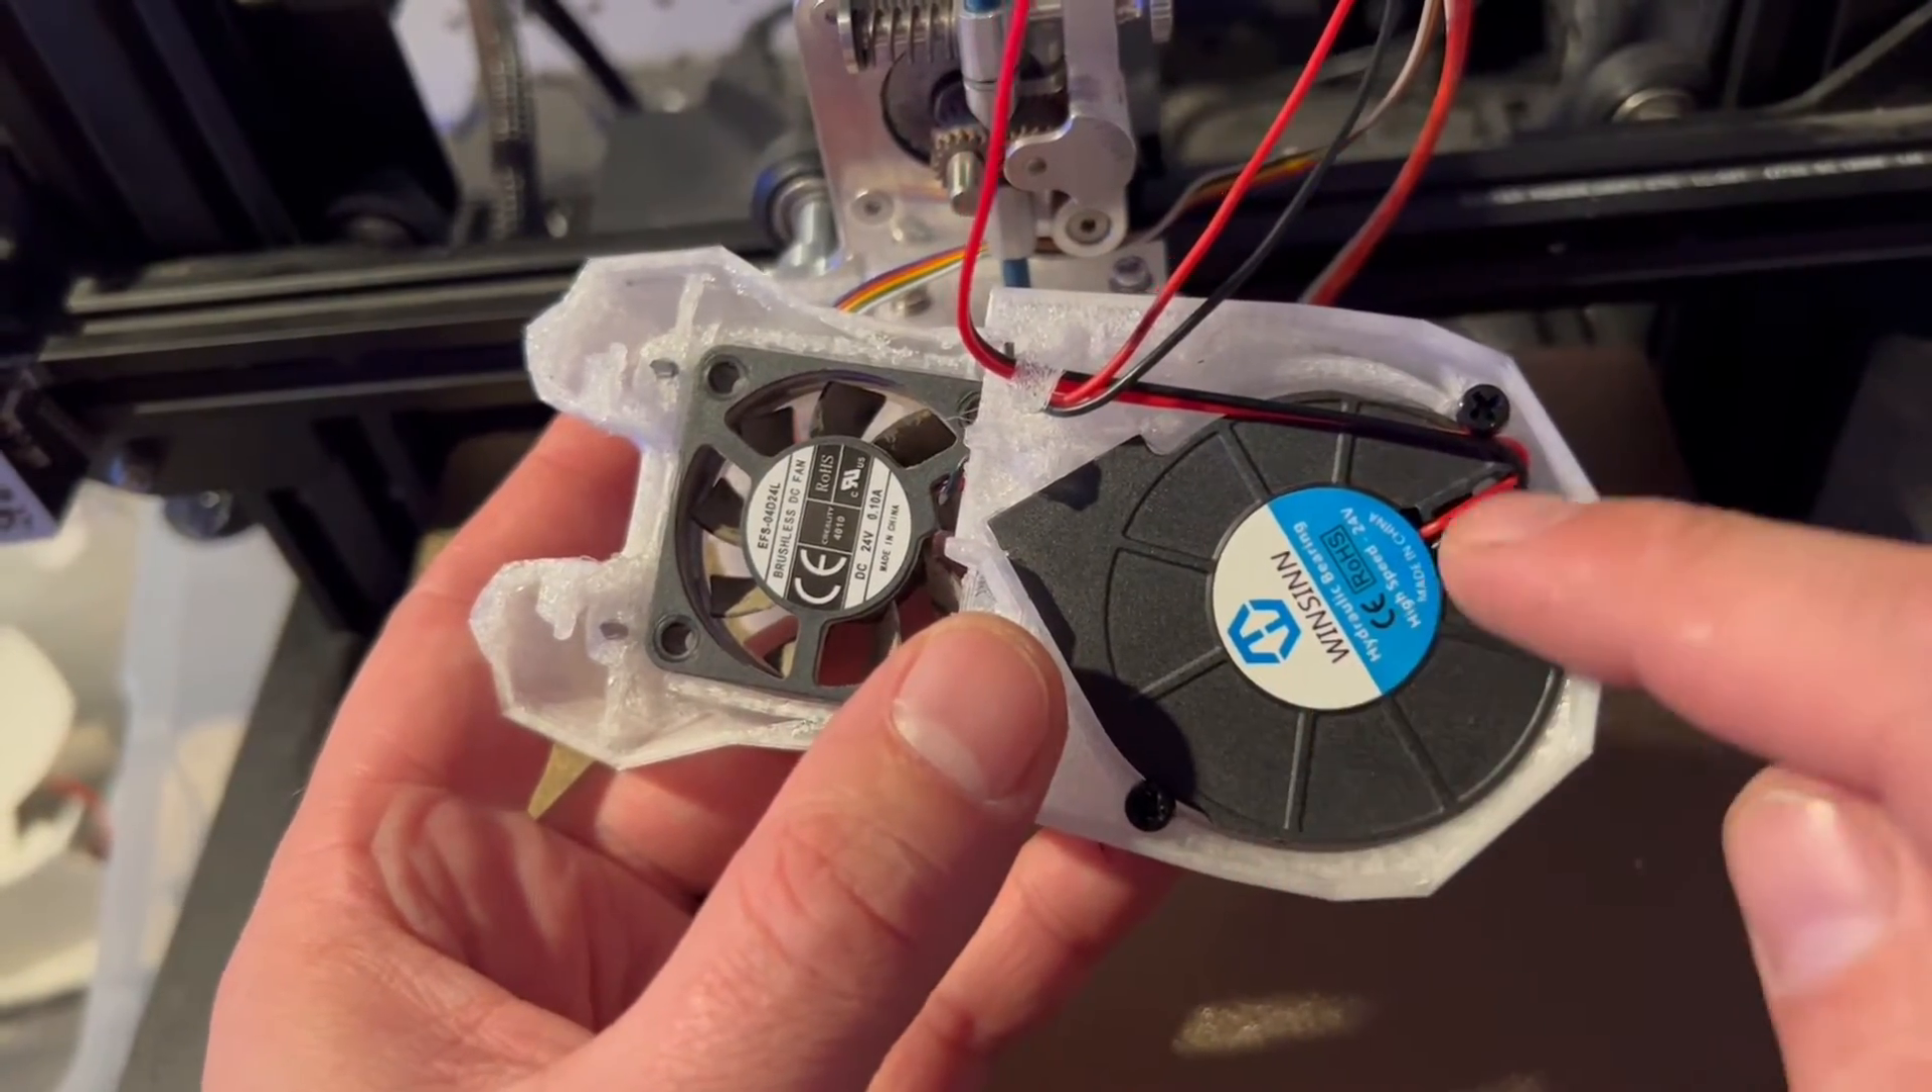I also went ahead and put those two M3 screws in there to secure the fan.